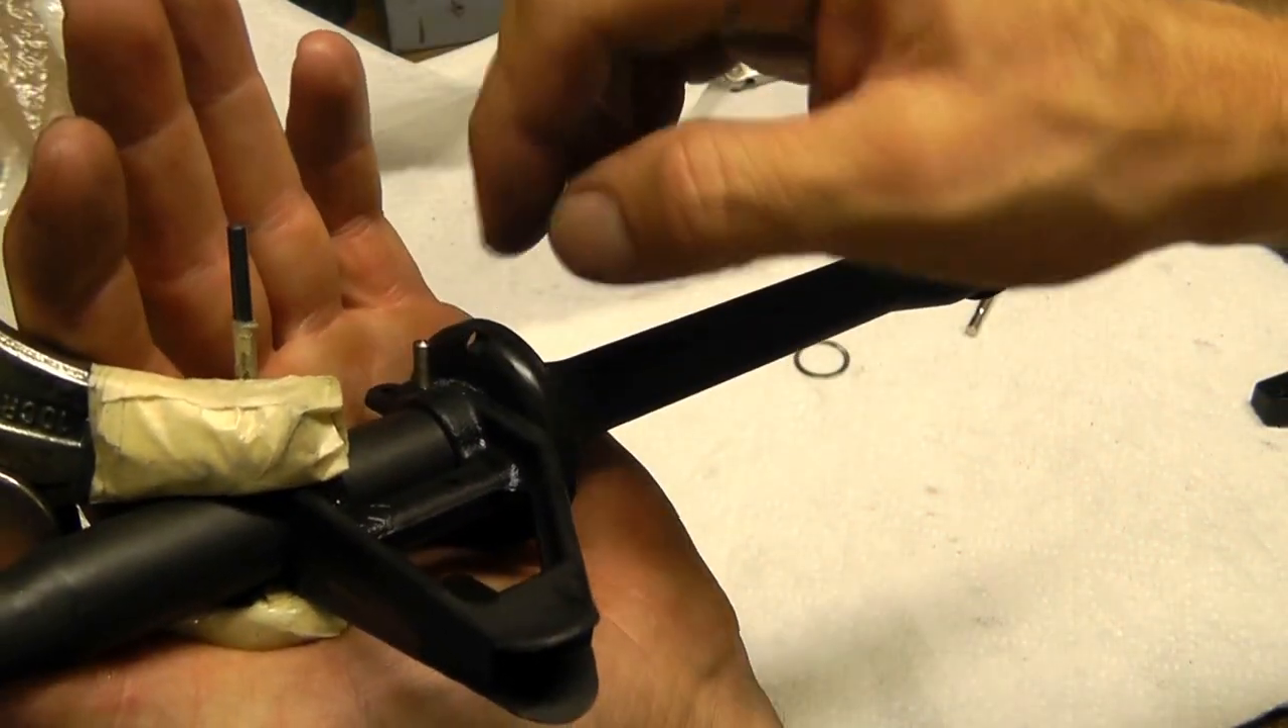Alright, see how far that pin goes in there? Got a good bit more to go.